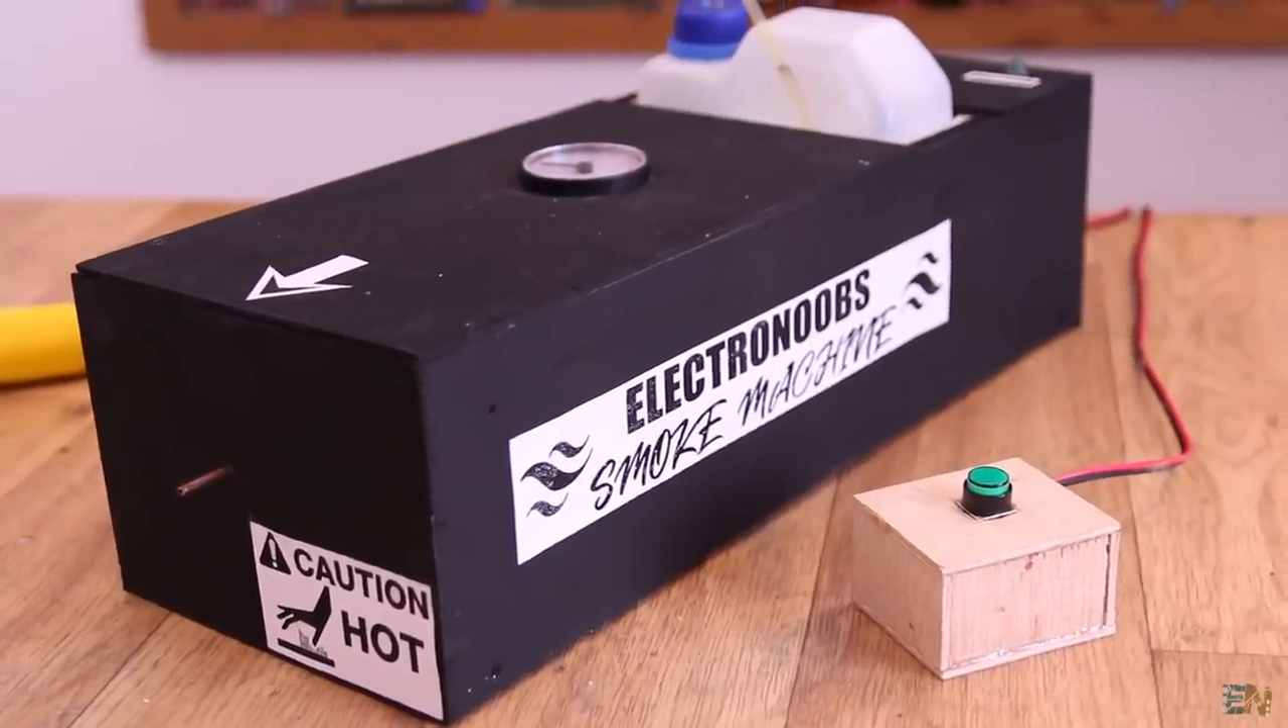And as you can see, I've placed the temperature gauge as well.